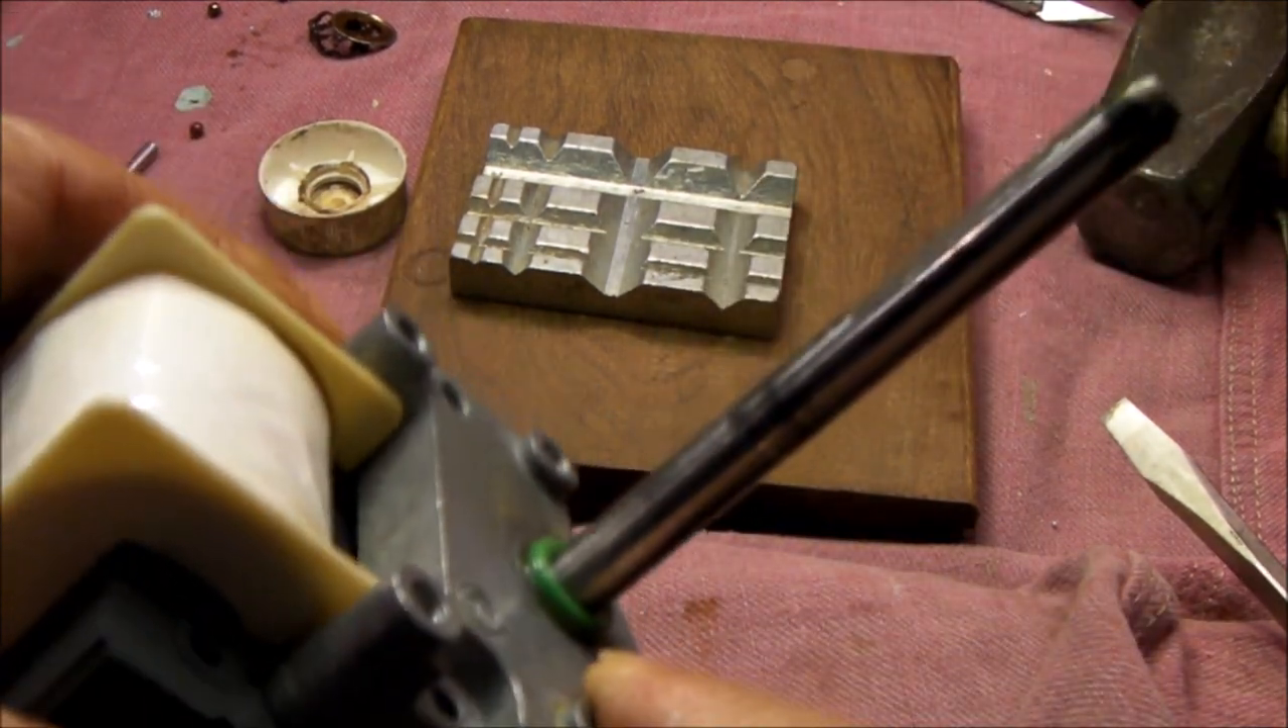And then the last thing I did is I put this little silicone O-ring here. You can see the green one.